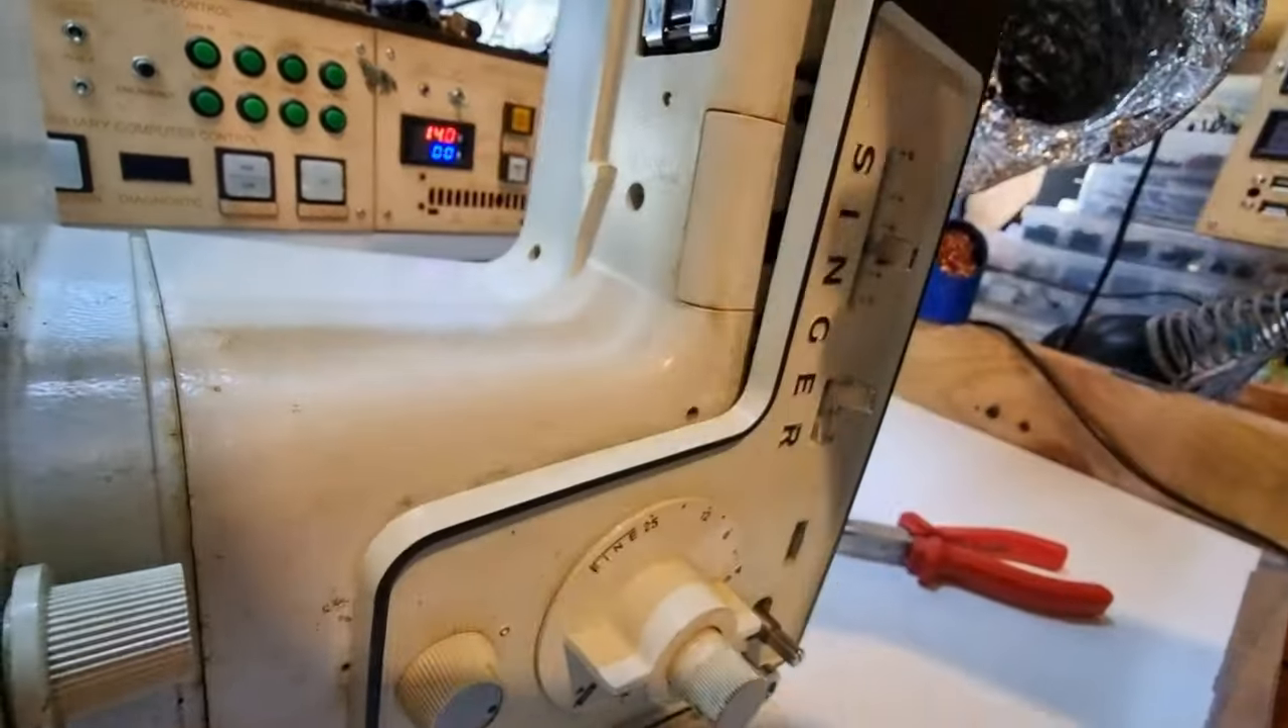I haven't removed the knobs yet because I don't want to break them.